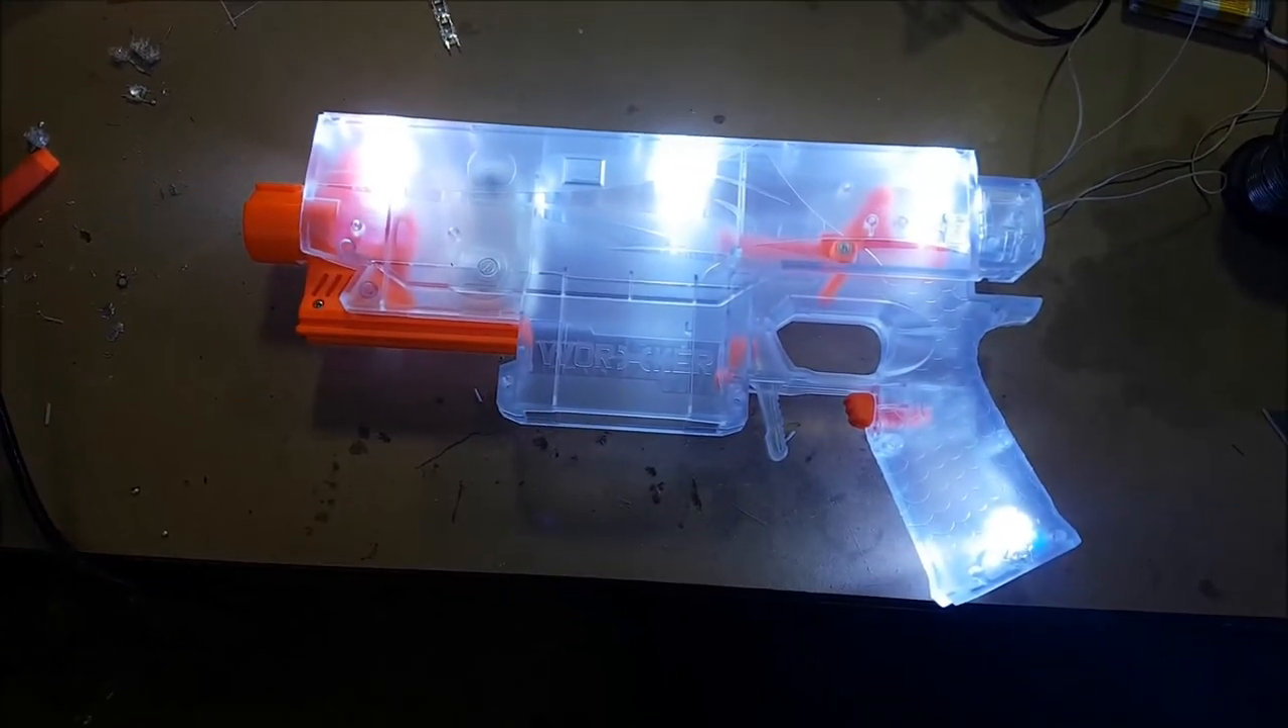All right, so I'm still waiting for more parts to arrive, but I've just been slowly sort of putting a little LED clusters into place, and sort of seeing where more LEDs have to be placed, etc.